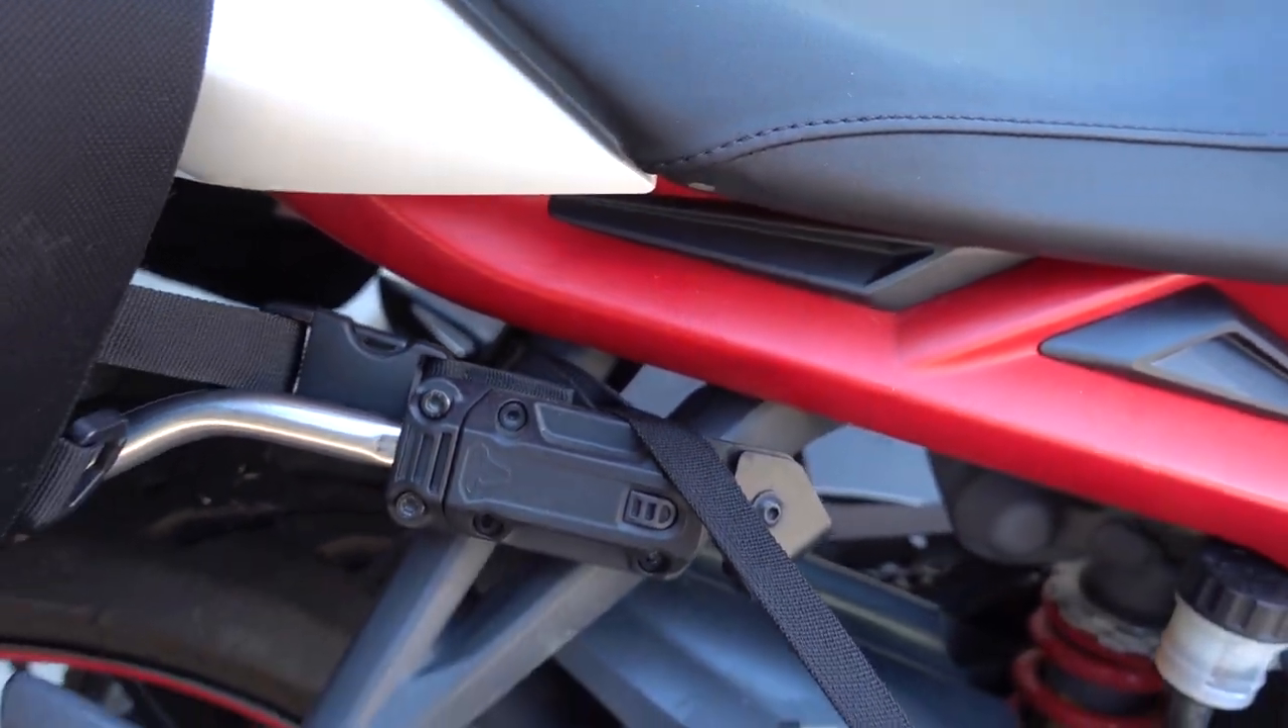And then the other two straps are hooked up right here. You can see I just looped it through the passenger foot peg on this particular bike.